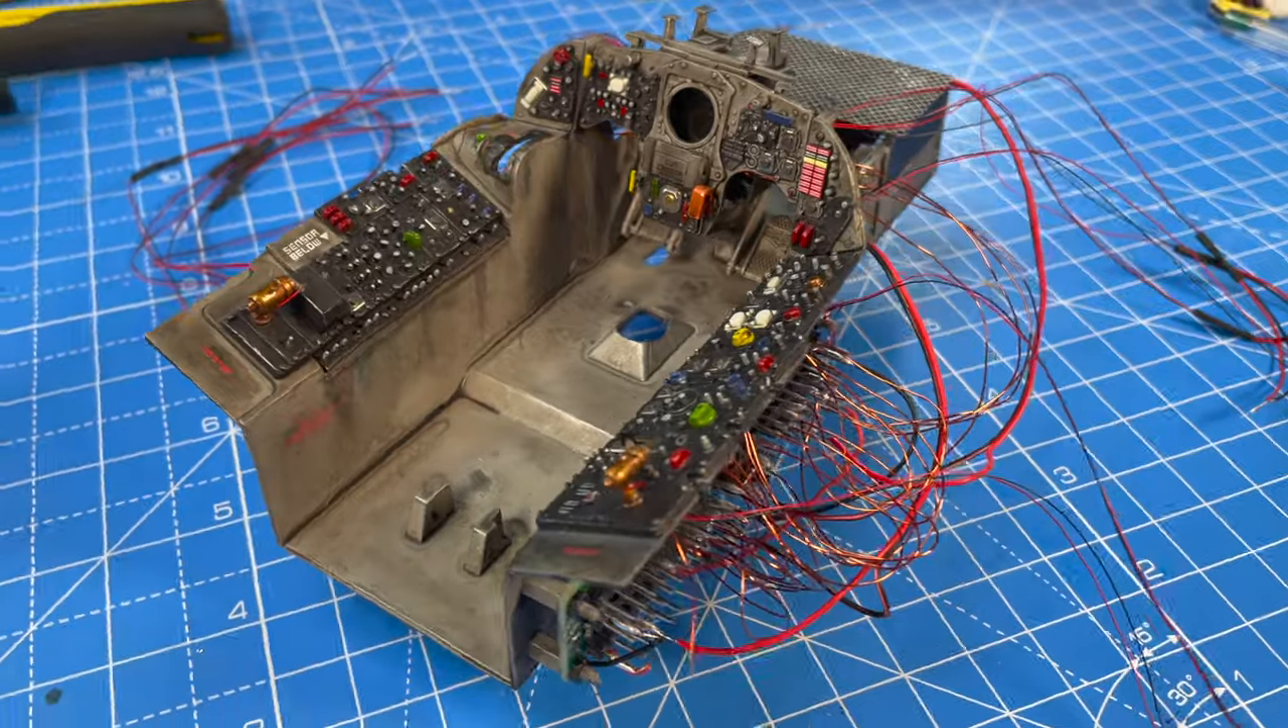Yeah, before you know it, you've wired up all of the buttons, and what a colossal pig's breakfast of a nightmare scene this is.